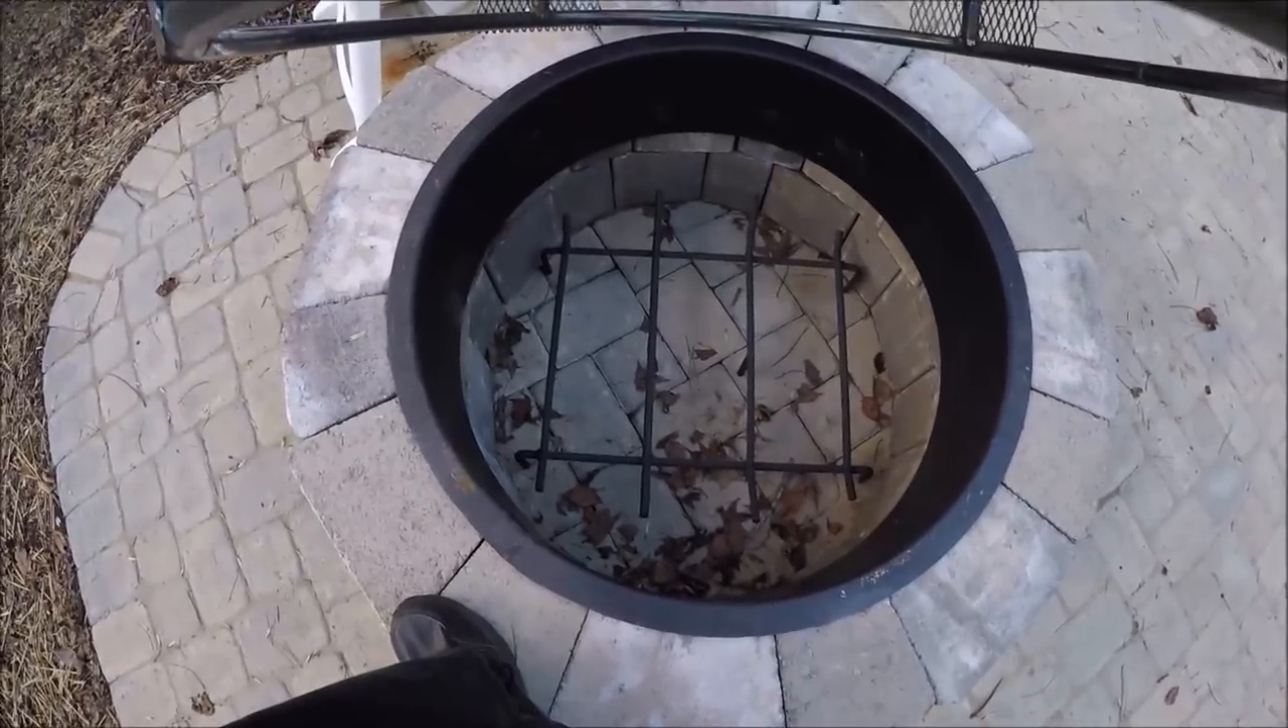And anyways there's the grate you can see it fit fine after i trimmed it so that'll work out good.